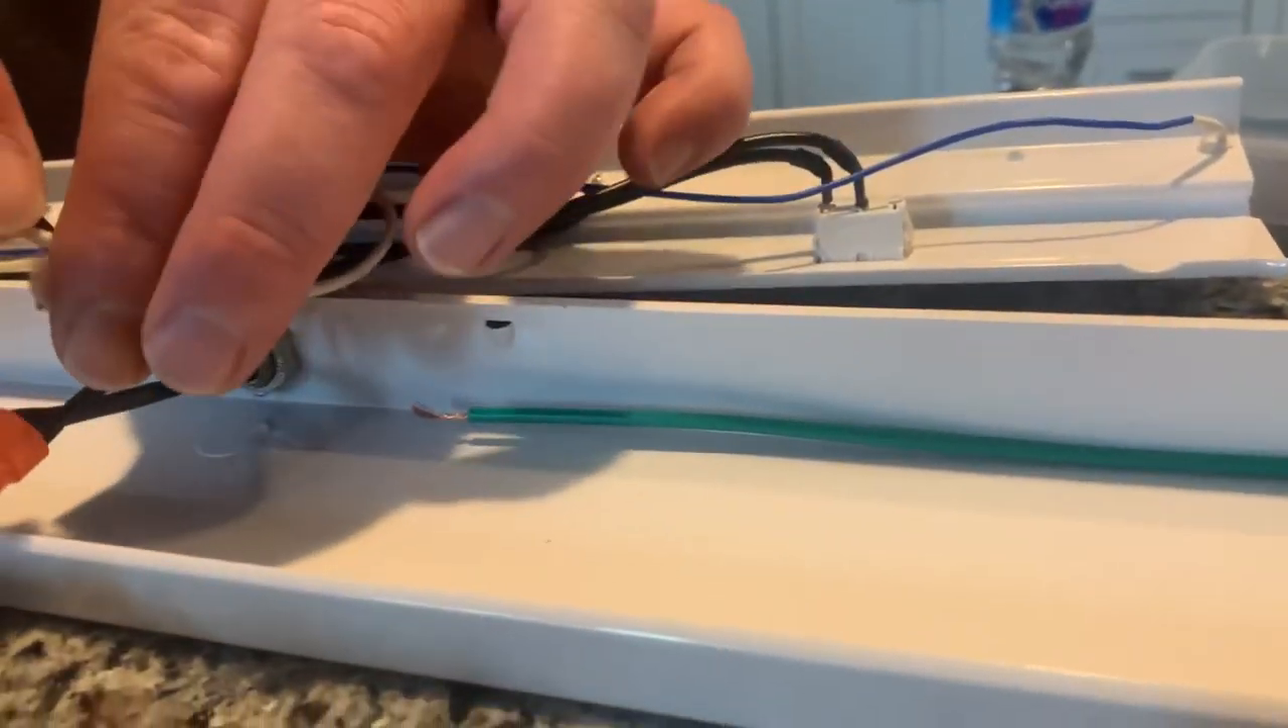This box has a ground wire here, which is a body ground, which really needs to be hooked up.